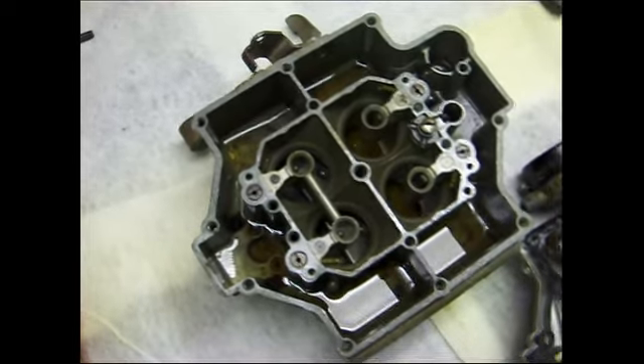So I'm going to go ahead and pull this top cover off. I've got the top cover off now, and like I say, I have rebuilt this carburetor before, but it was a long time ago and it sat on the shelf.